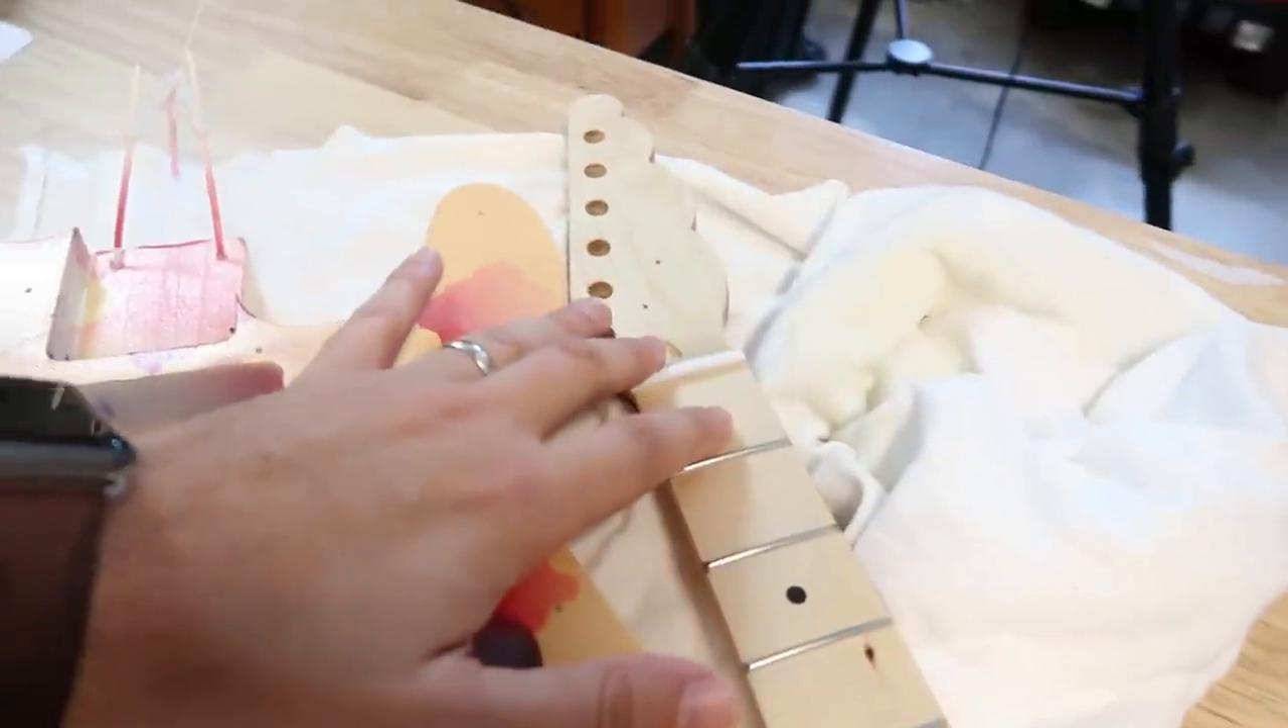We have our neck, but it's missing all of the hardware.